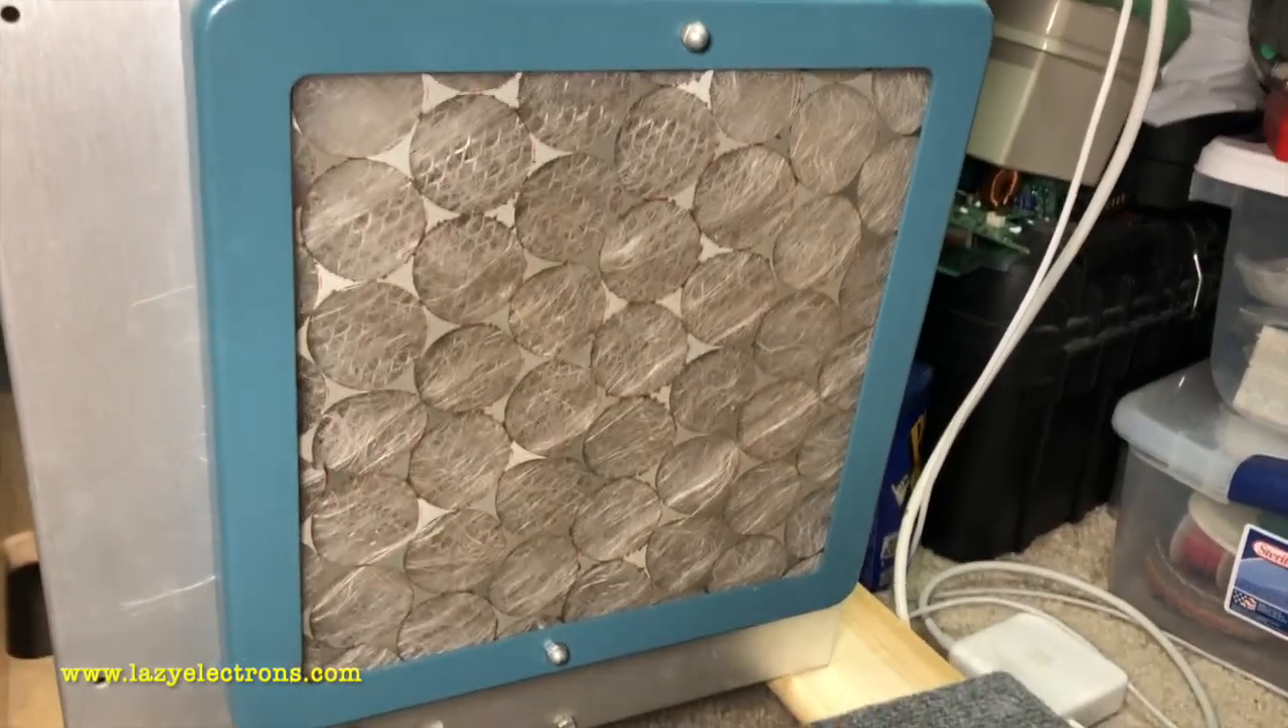That's a fan assembly completely installed i mean the filter and the bezel.